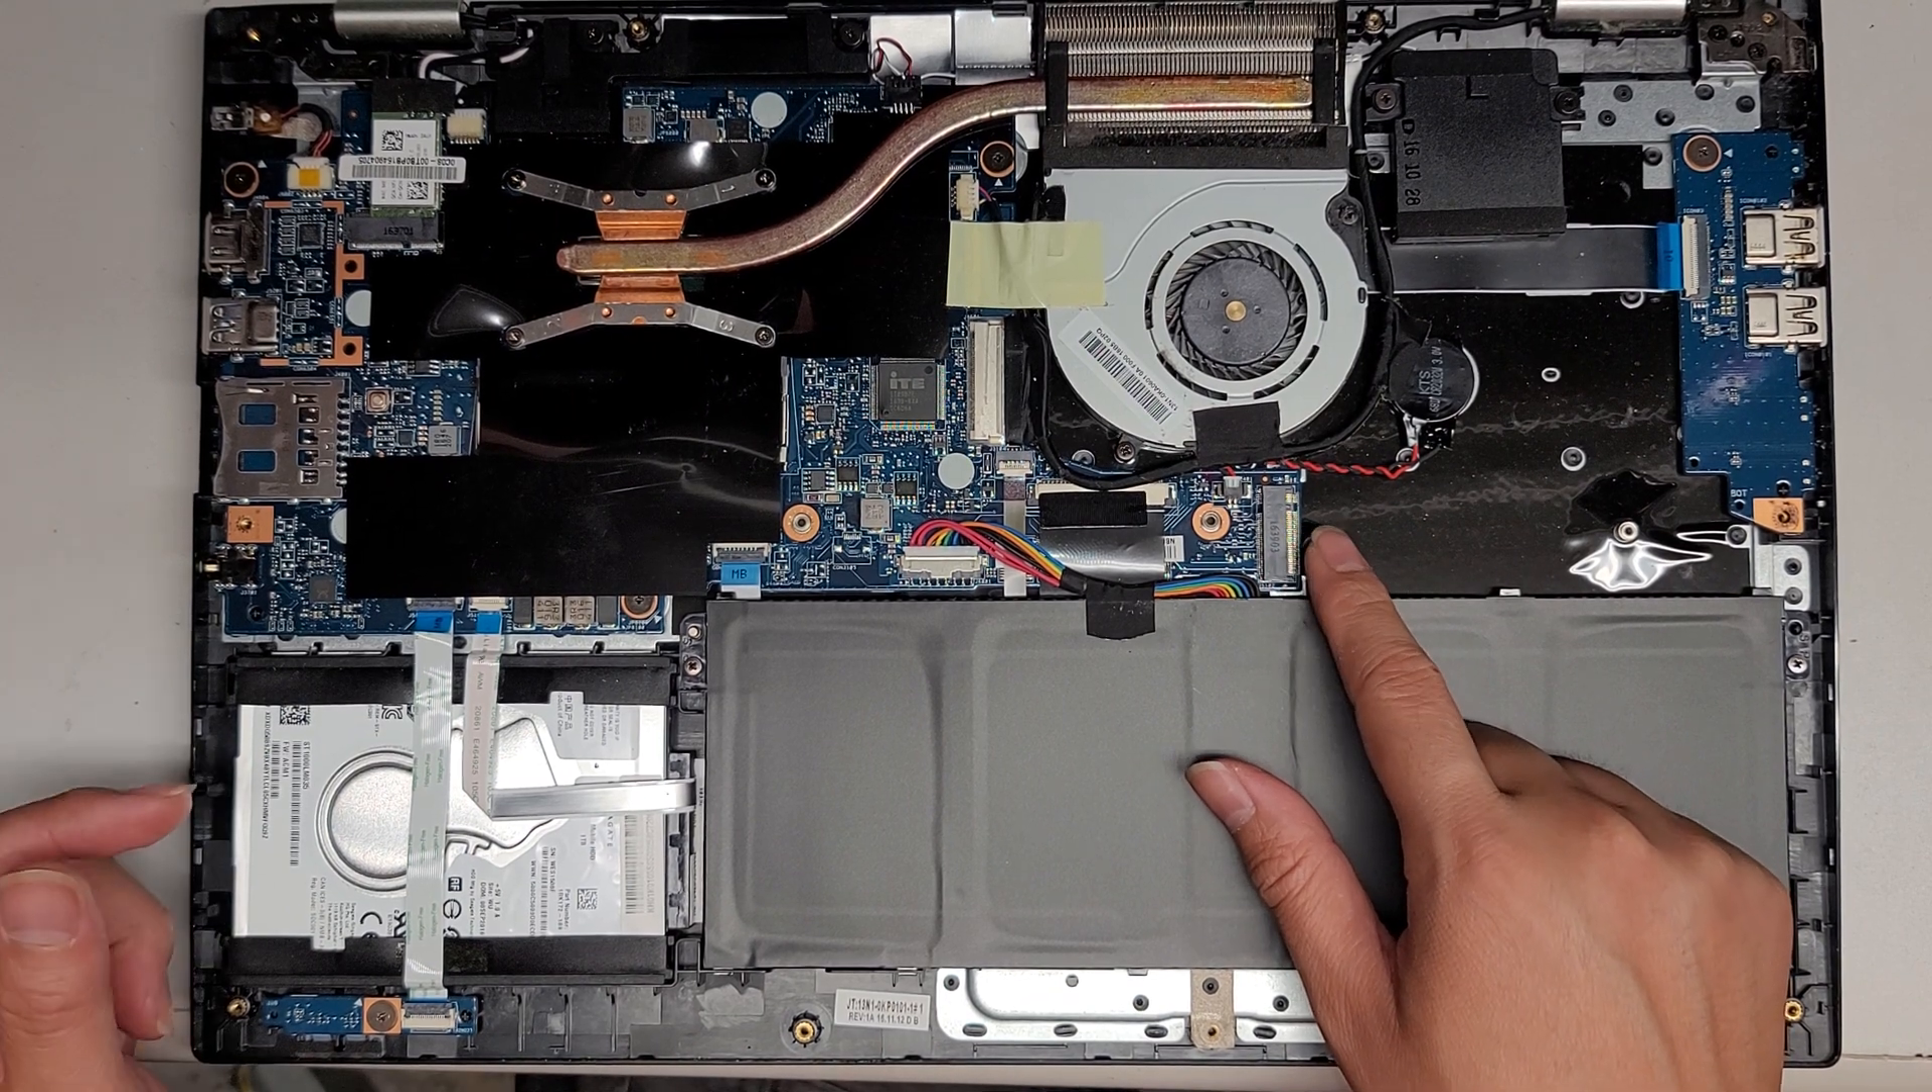We got the bottom cover off.